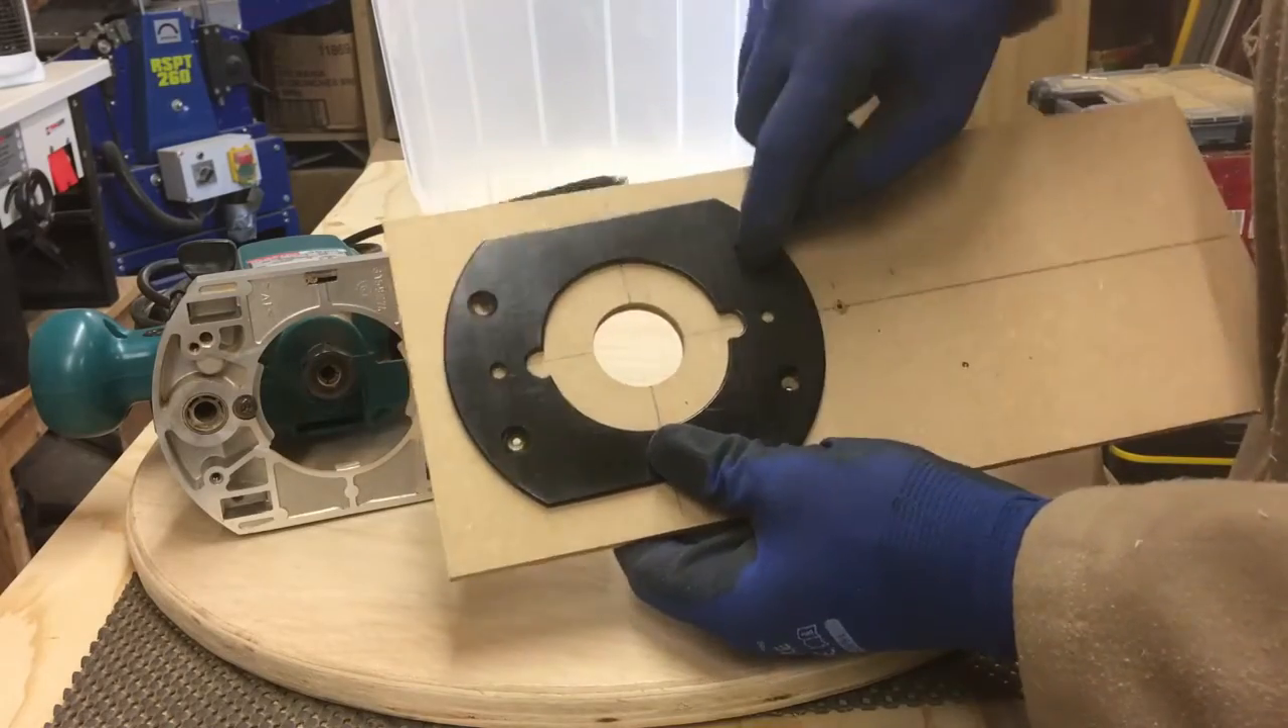We take the manufacturer's screws out of the base plate of the router, remove the base plate, I've used that to then mark the screw locations on this circle cutting jig.